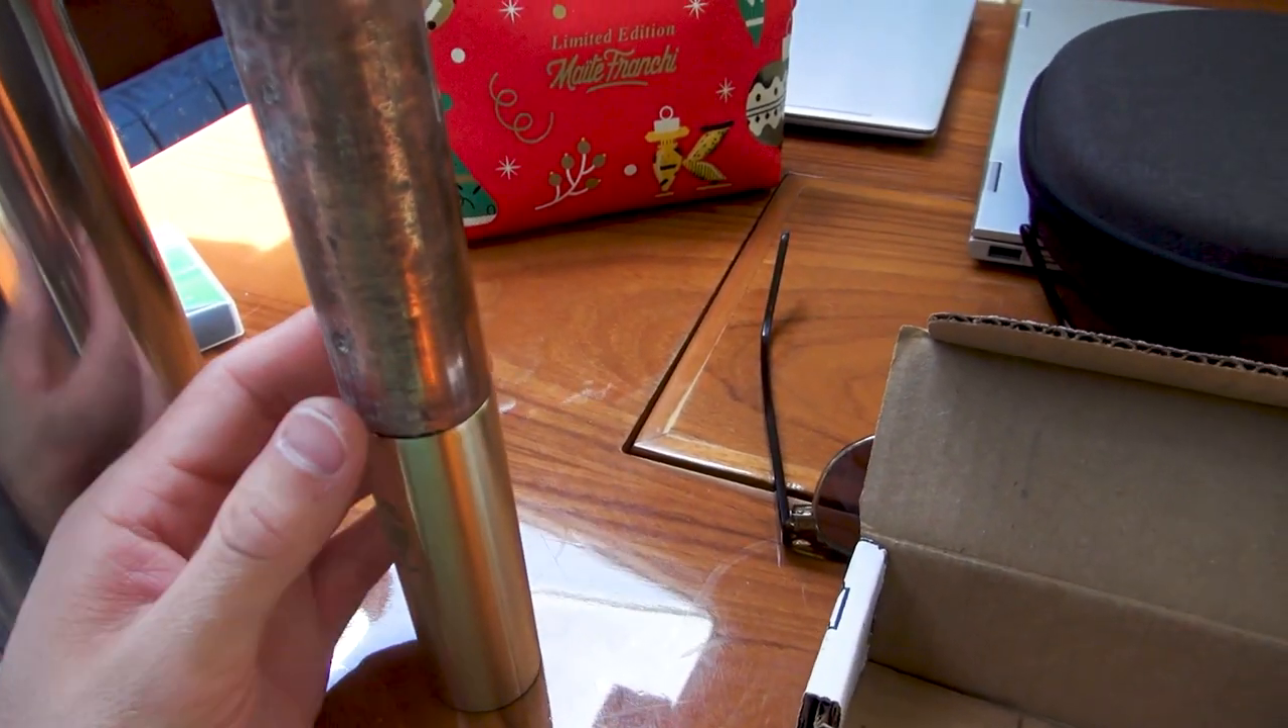You can see that the outer diameters now match and if I stack it on top you can see even better that they match.